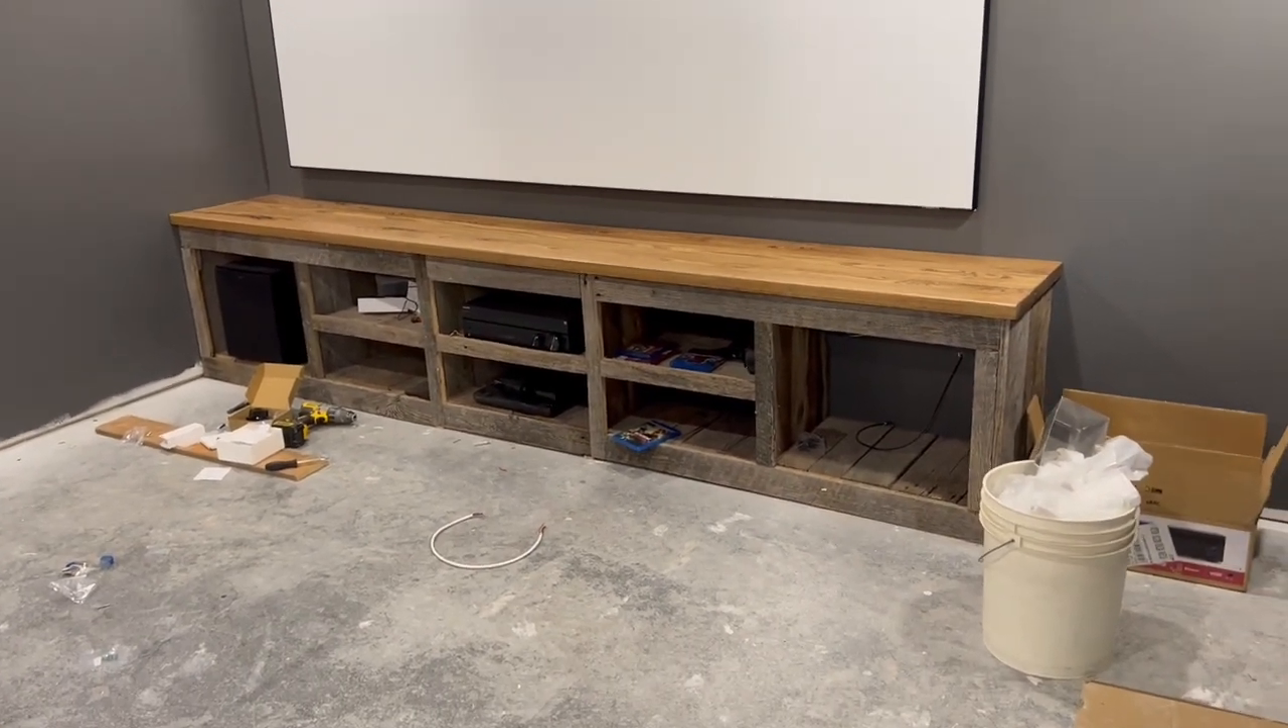So now we still have to put doors on the built-ins and obviously clean up, but that's what it looks like so far.